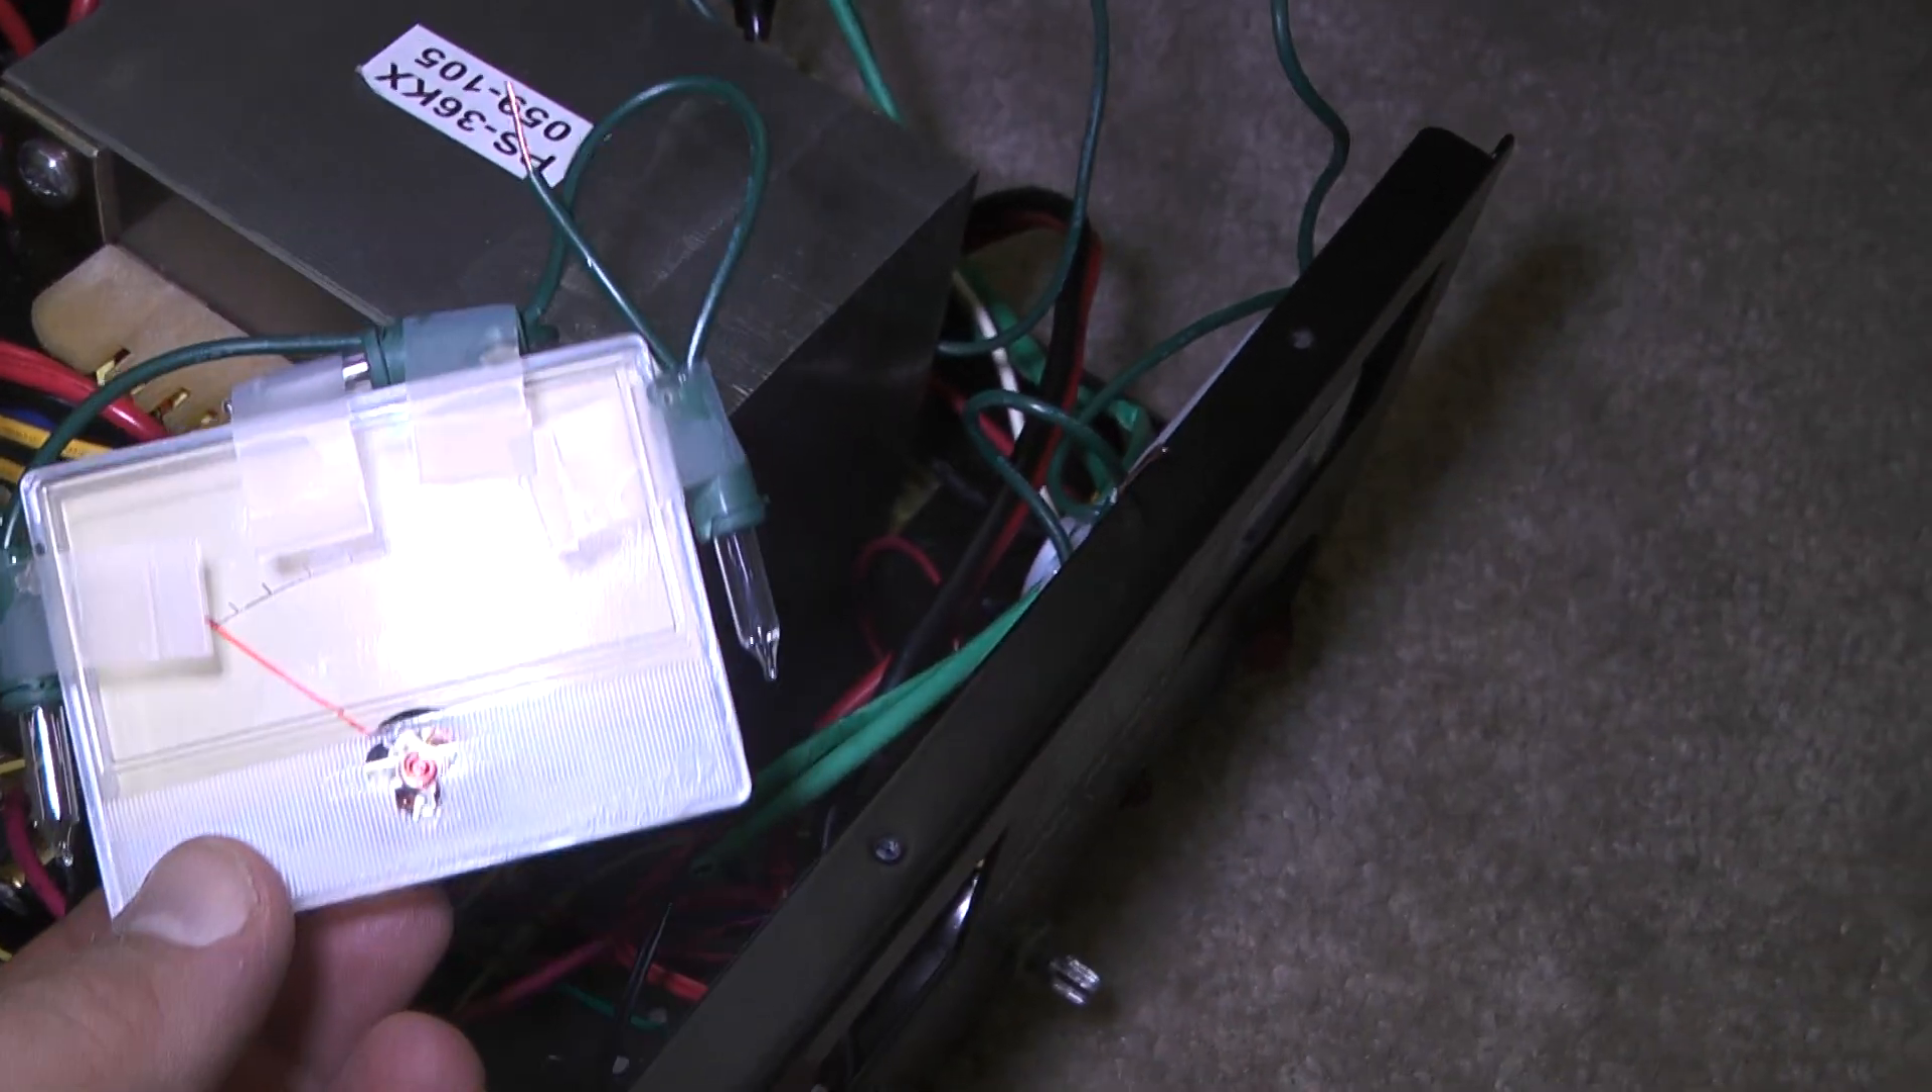The scotch tape is holding the lights in place until the glue dries.